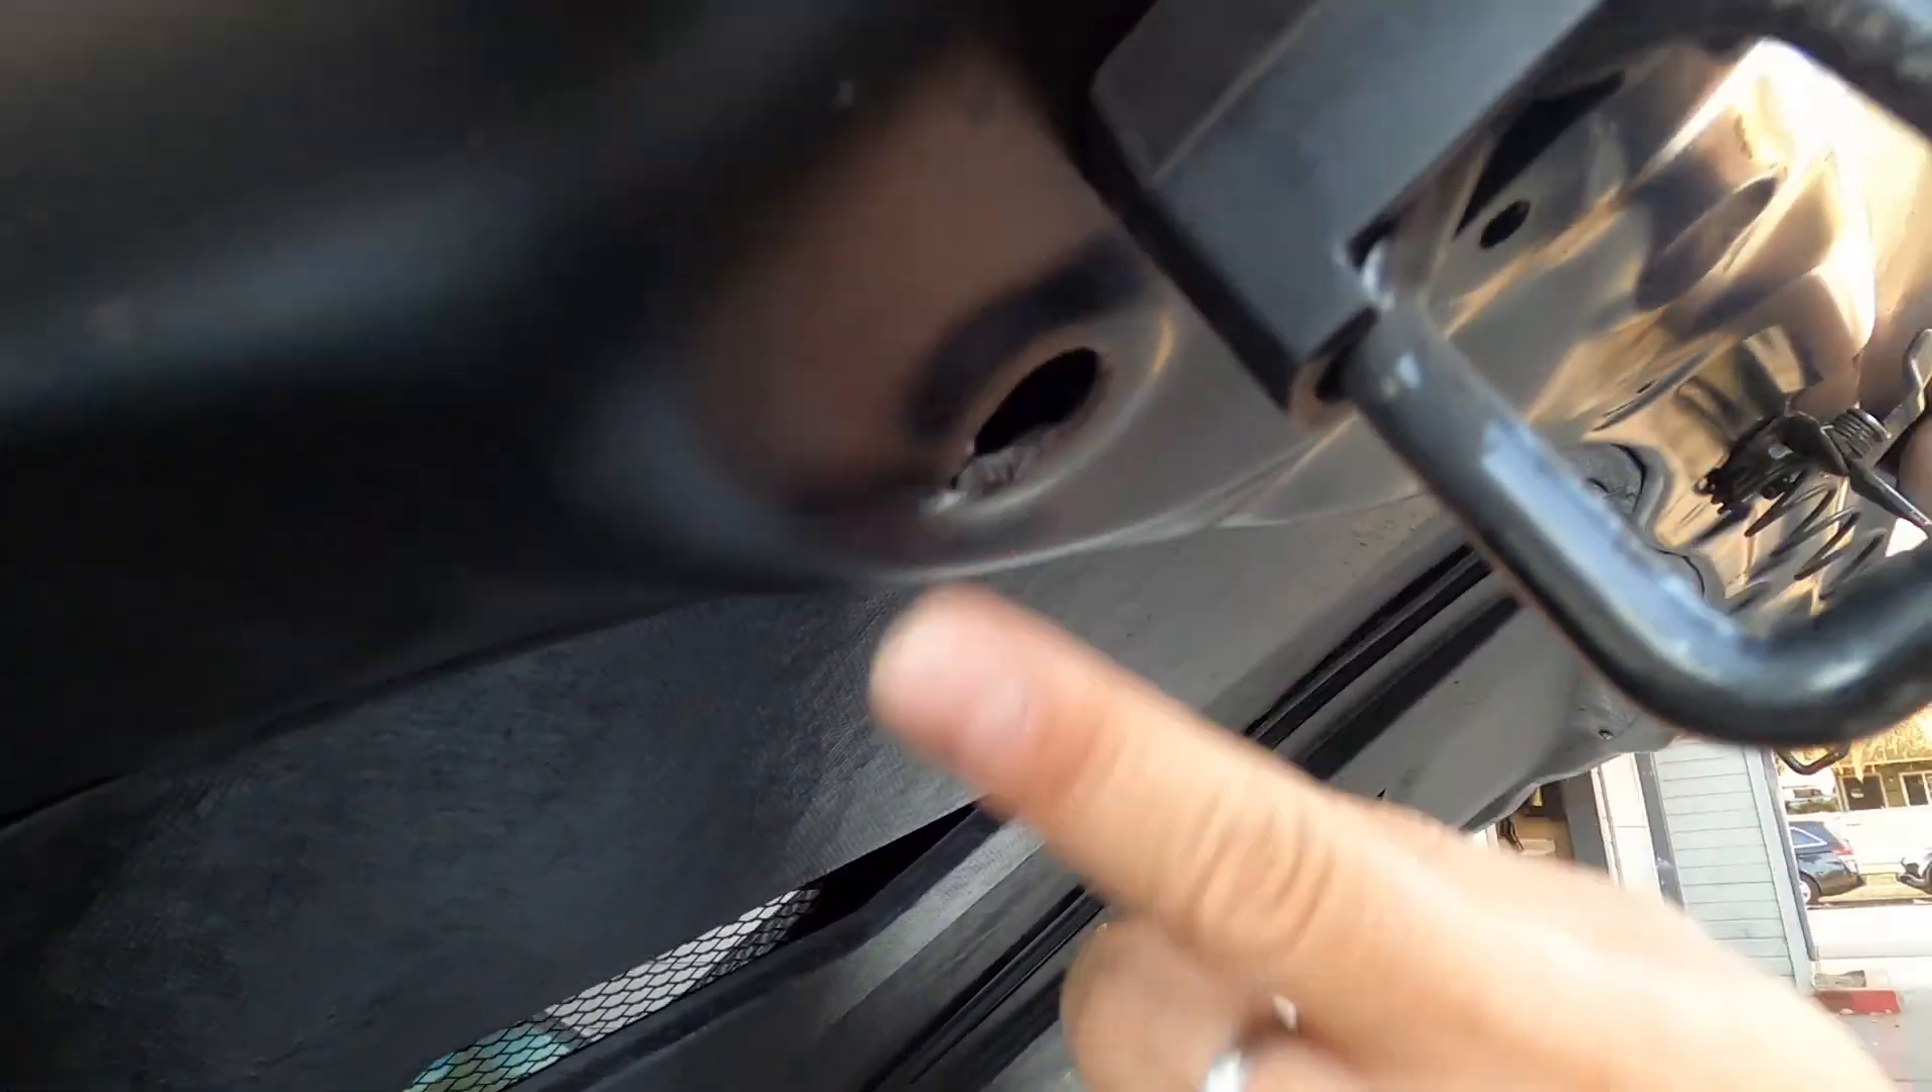Right now we're missing the rubber bumper bumper stopper here.